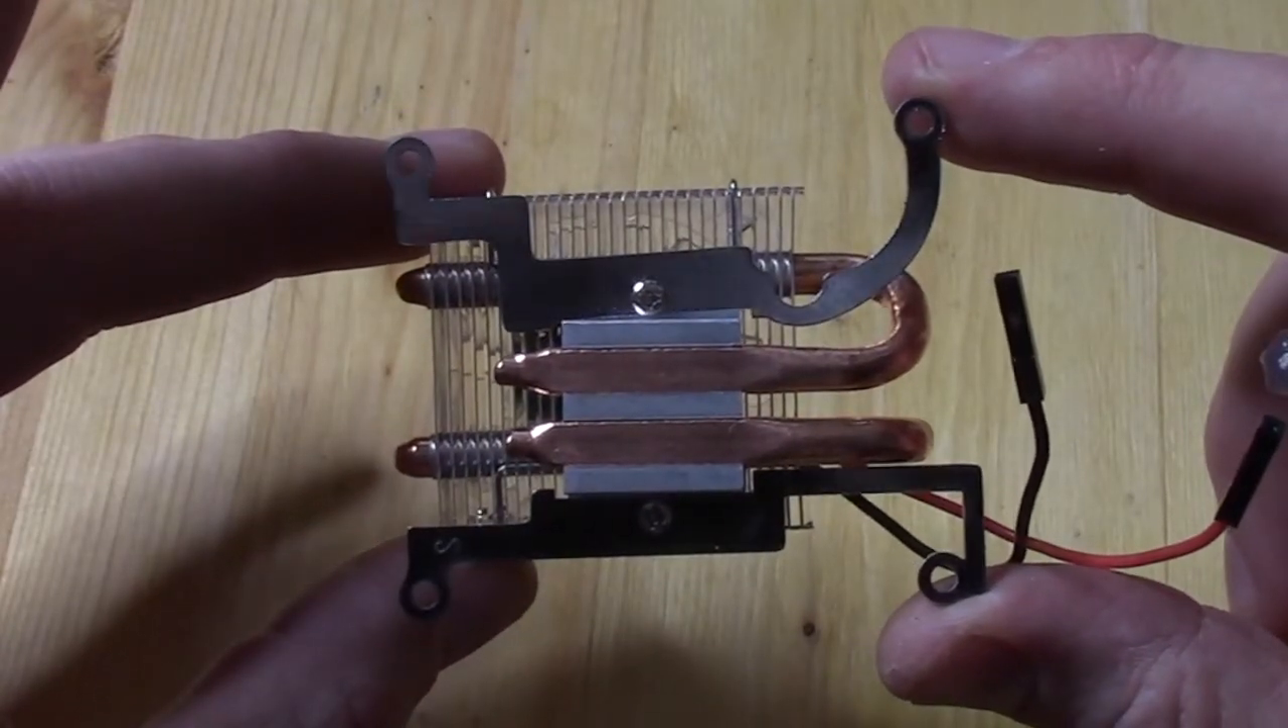Both of the mounting brackets are in place.